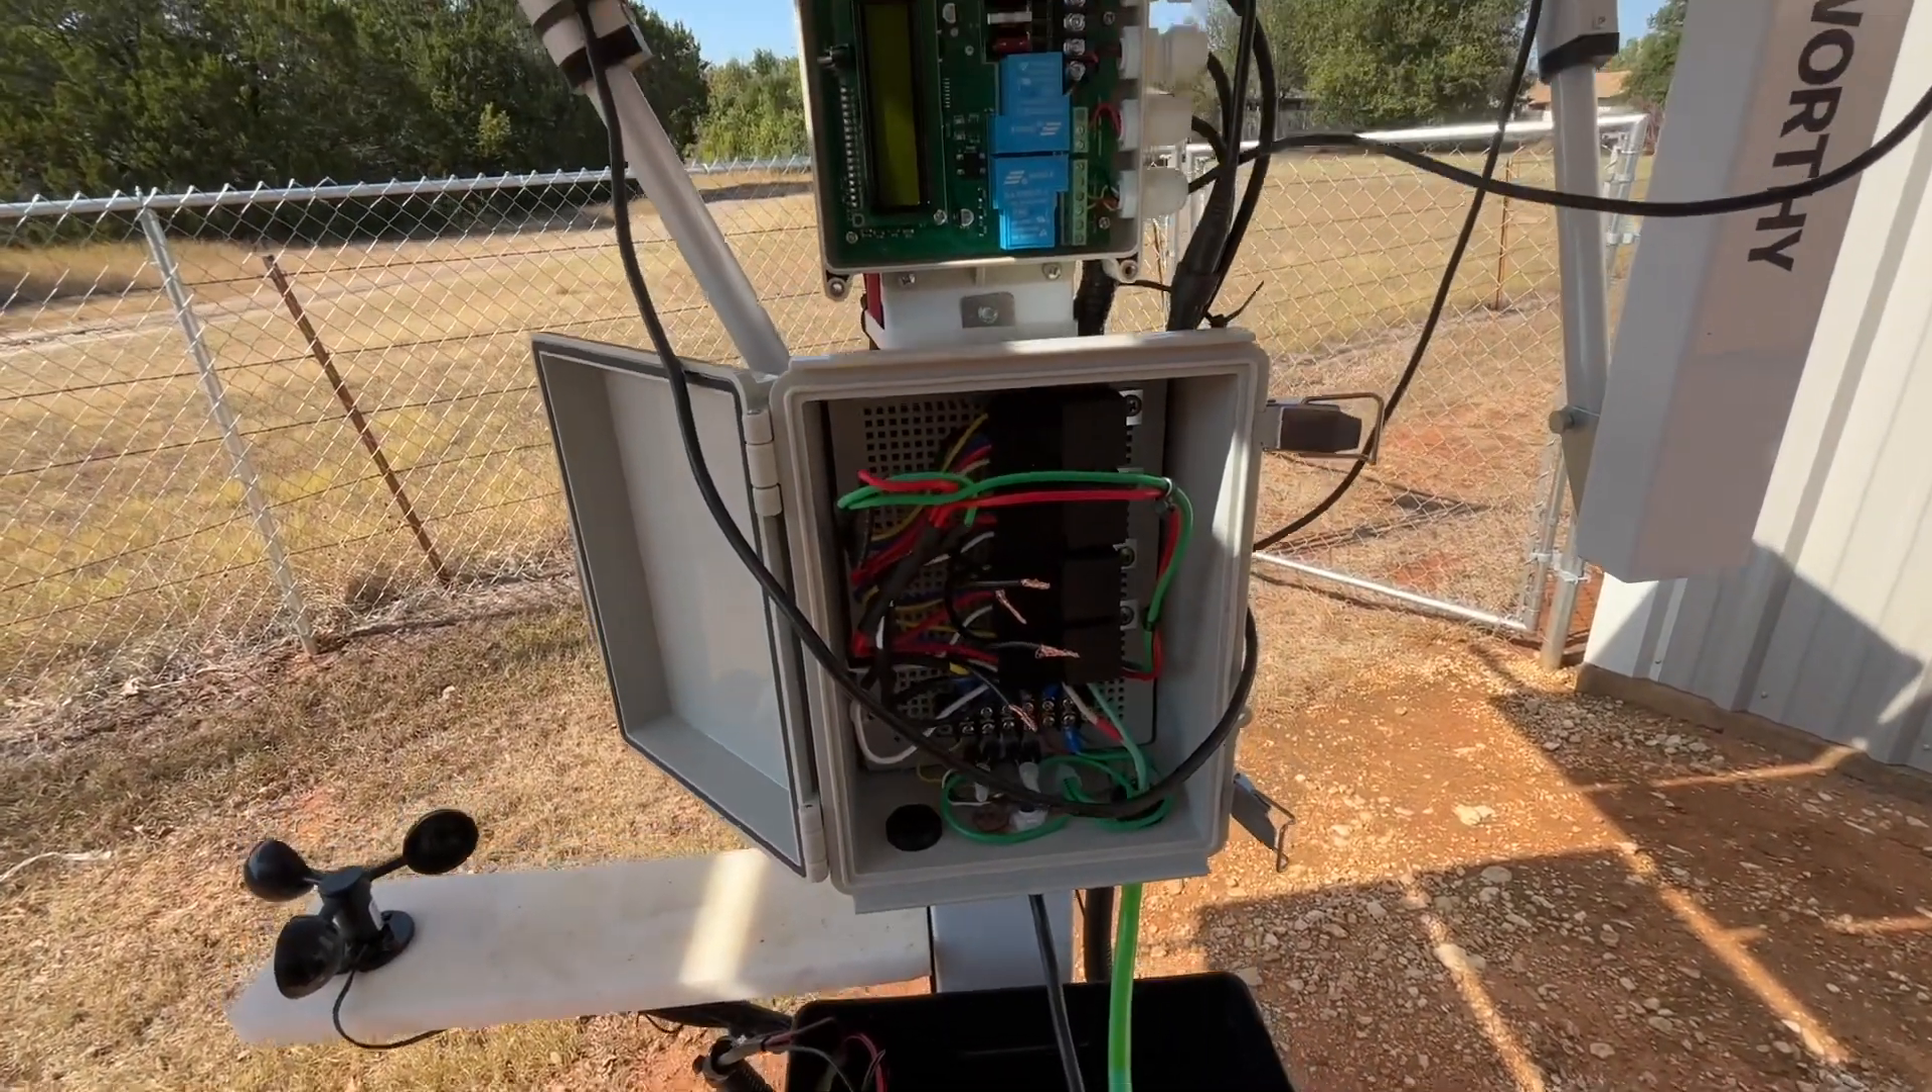I've disconnected all the power, got my box mounted right below the control unit.